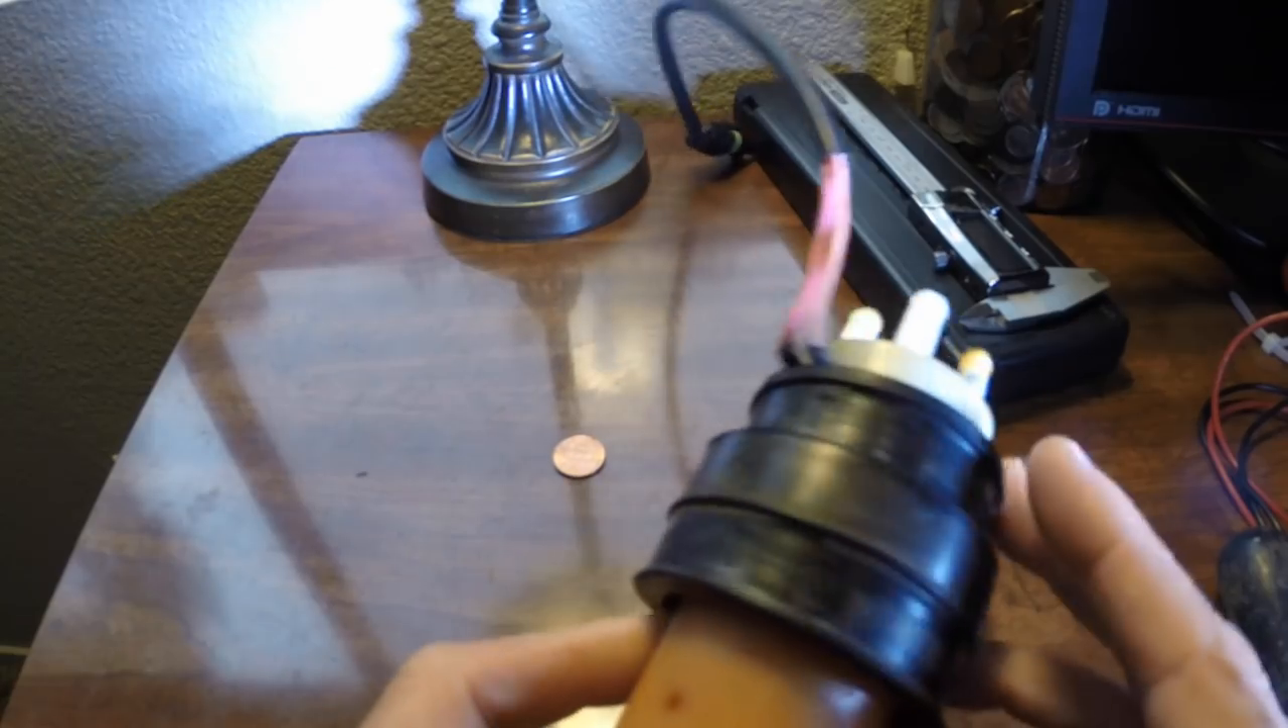So, in order for me to operate on this, I have to get this rubber boot off.